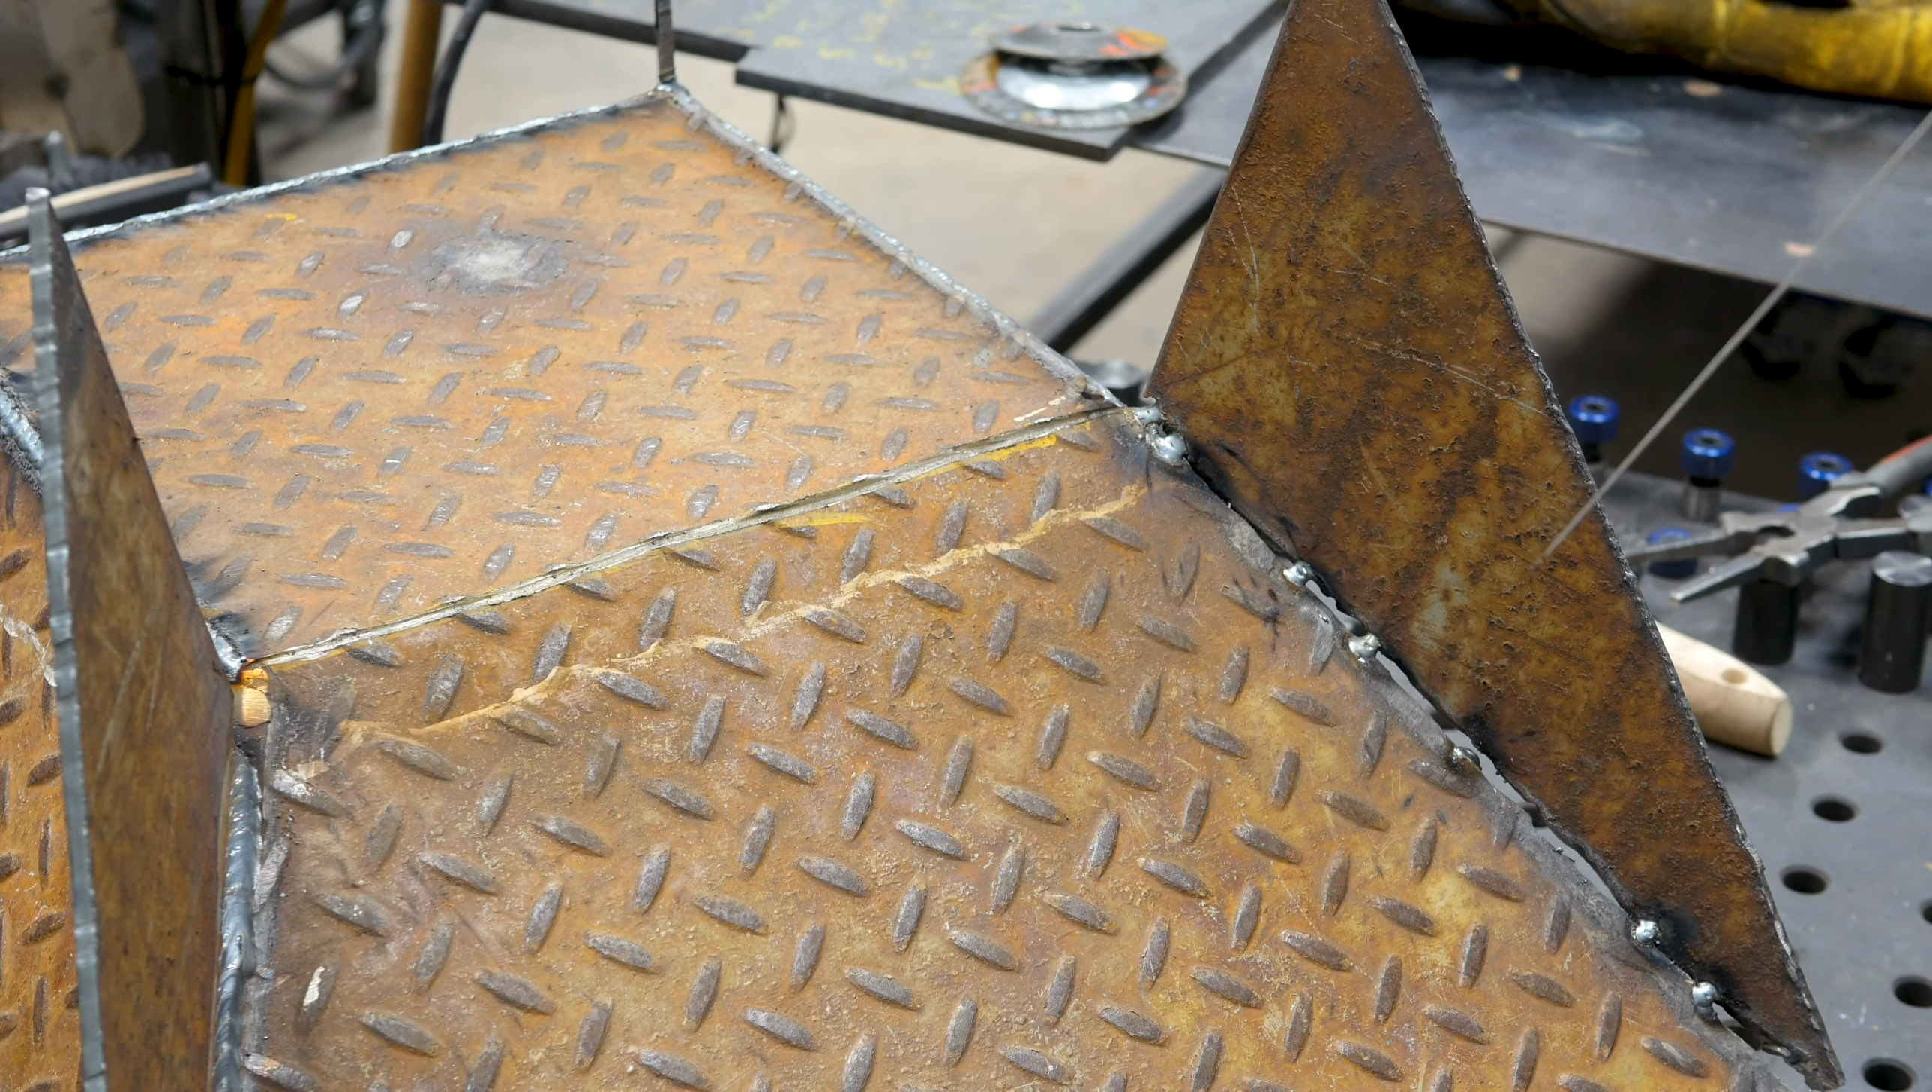We've got a gap in here and we'll just use a little back and forth pattern and get these filled up and it'll be ready to go.